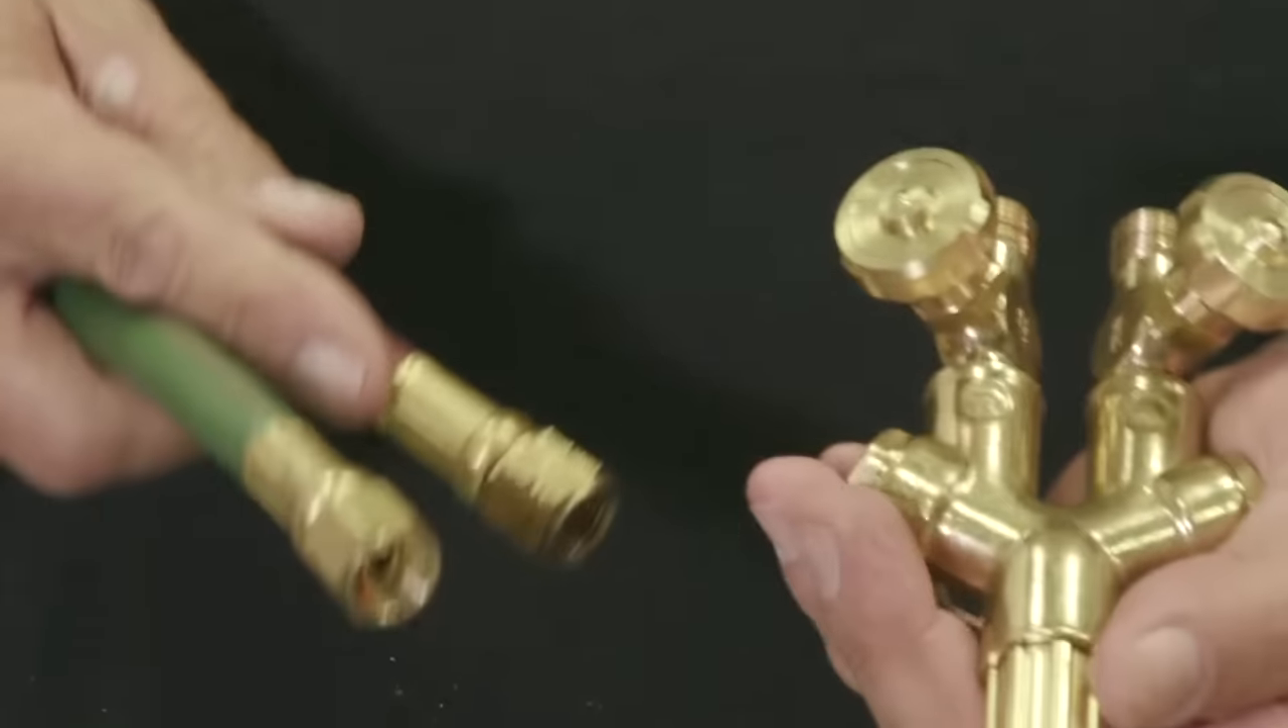I'm not turning these on yet. Next thing I need to do is attach the hoses to the torch body.